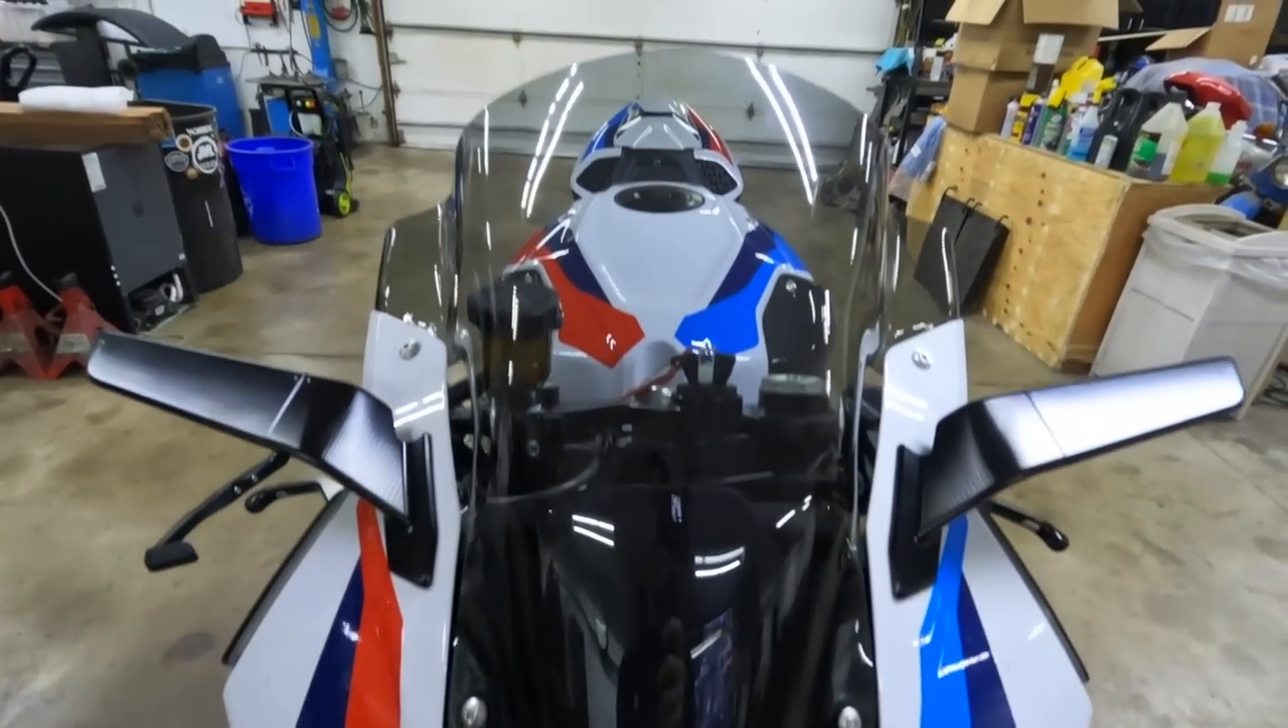Windscreen is completely installed.